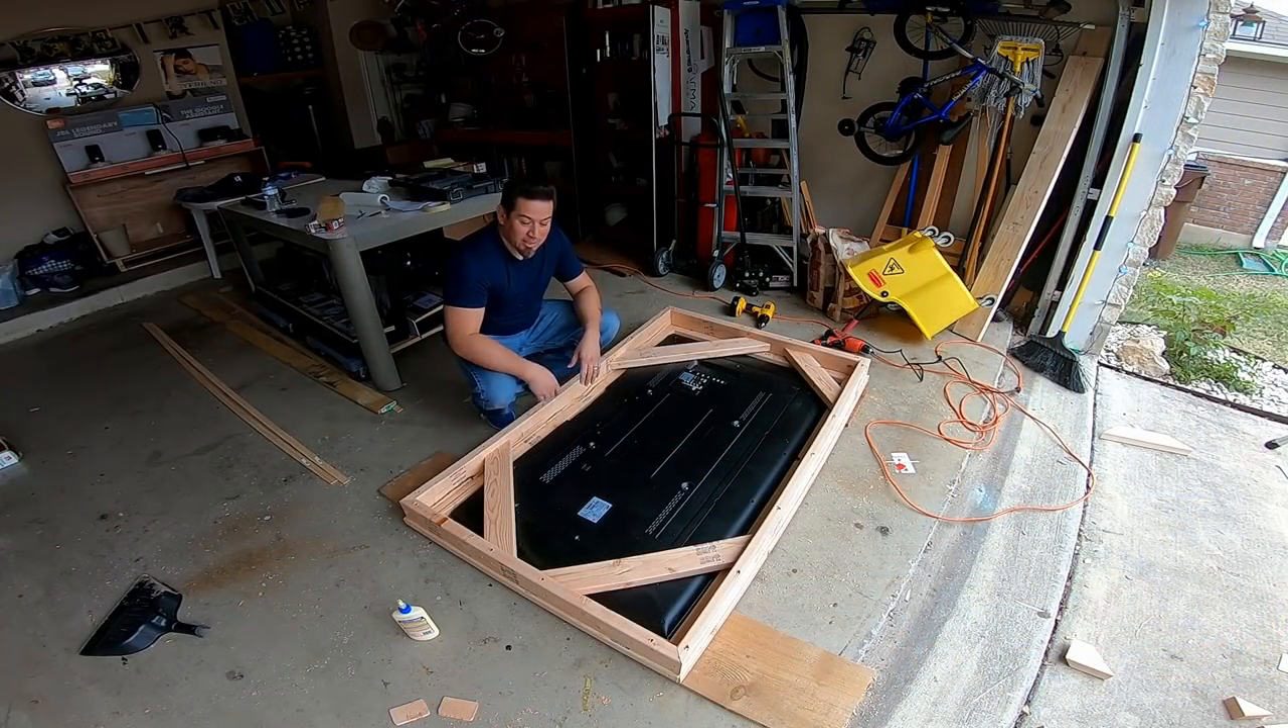So at this point, we're pretty much done. I just got to add the legs now.